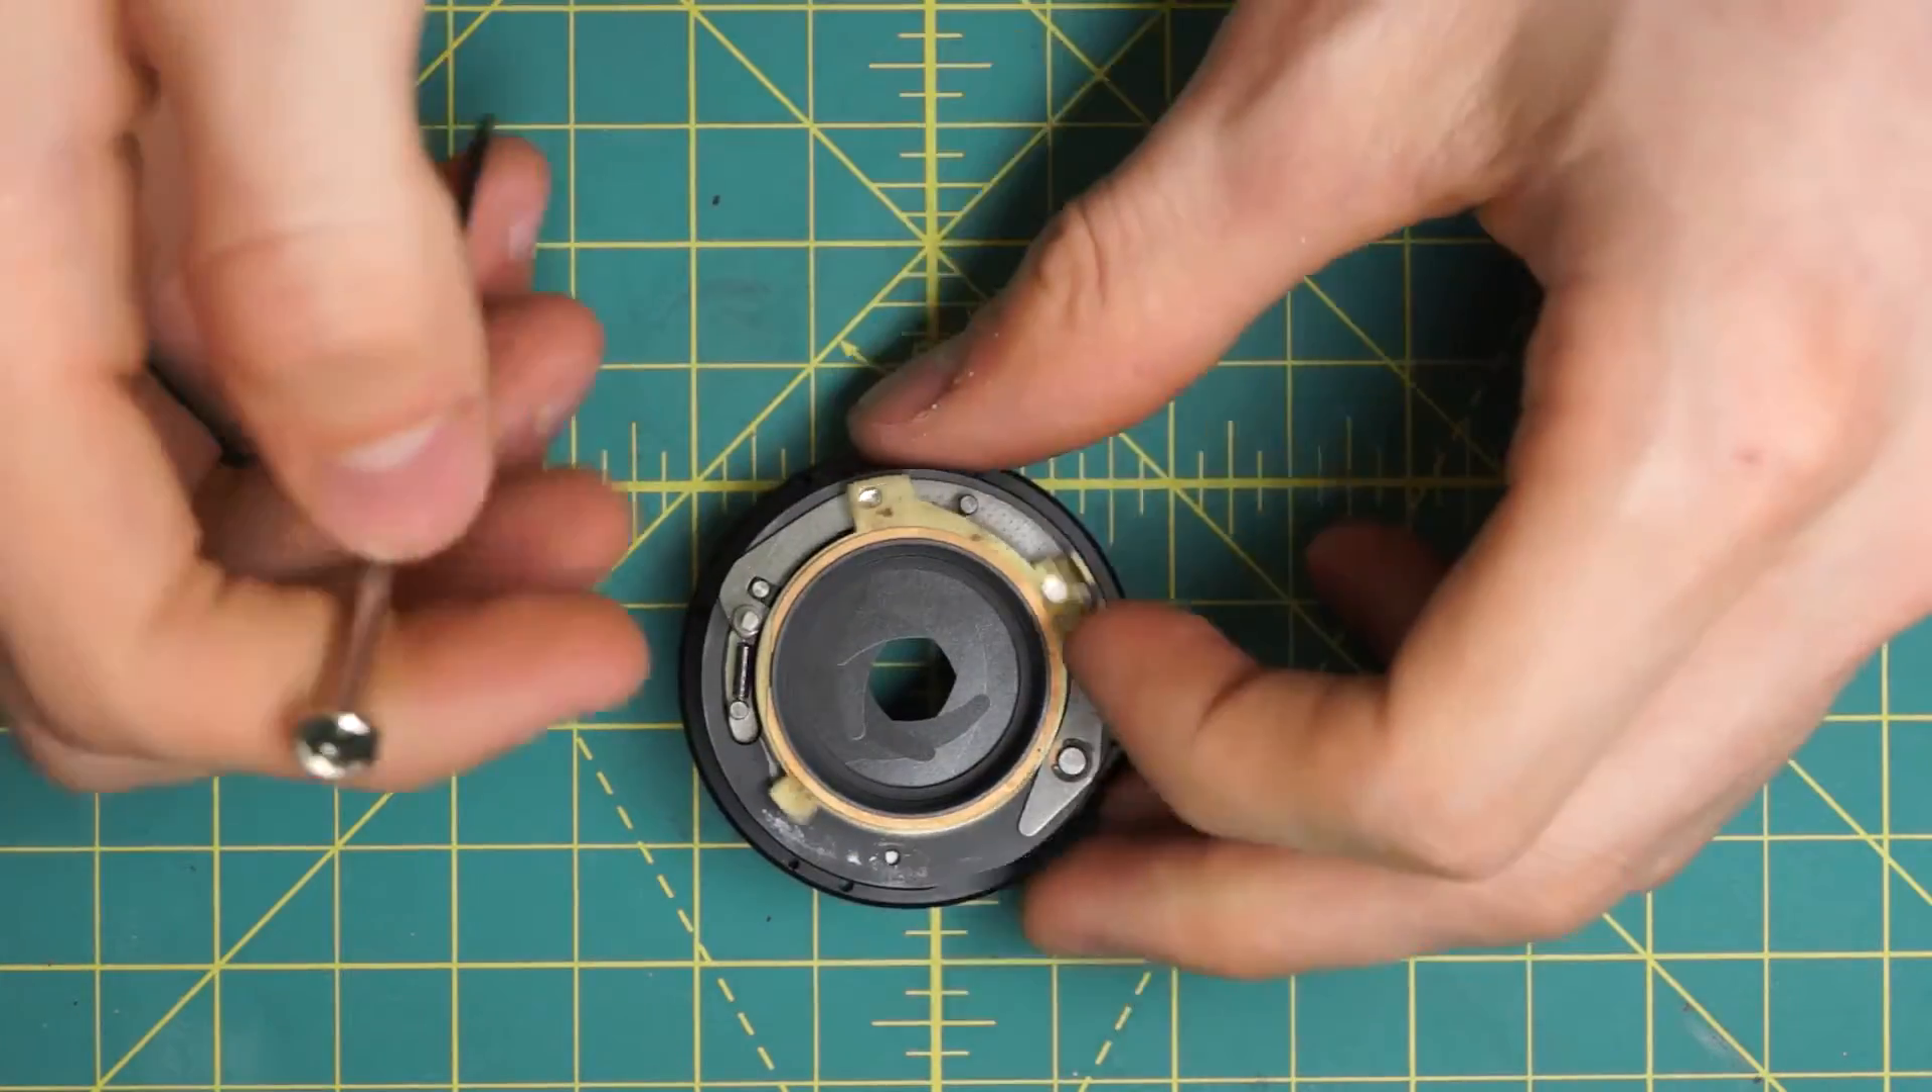Now I have the diaphragm on its own.